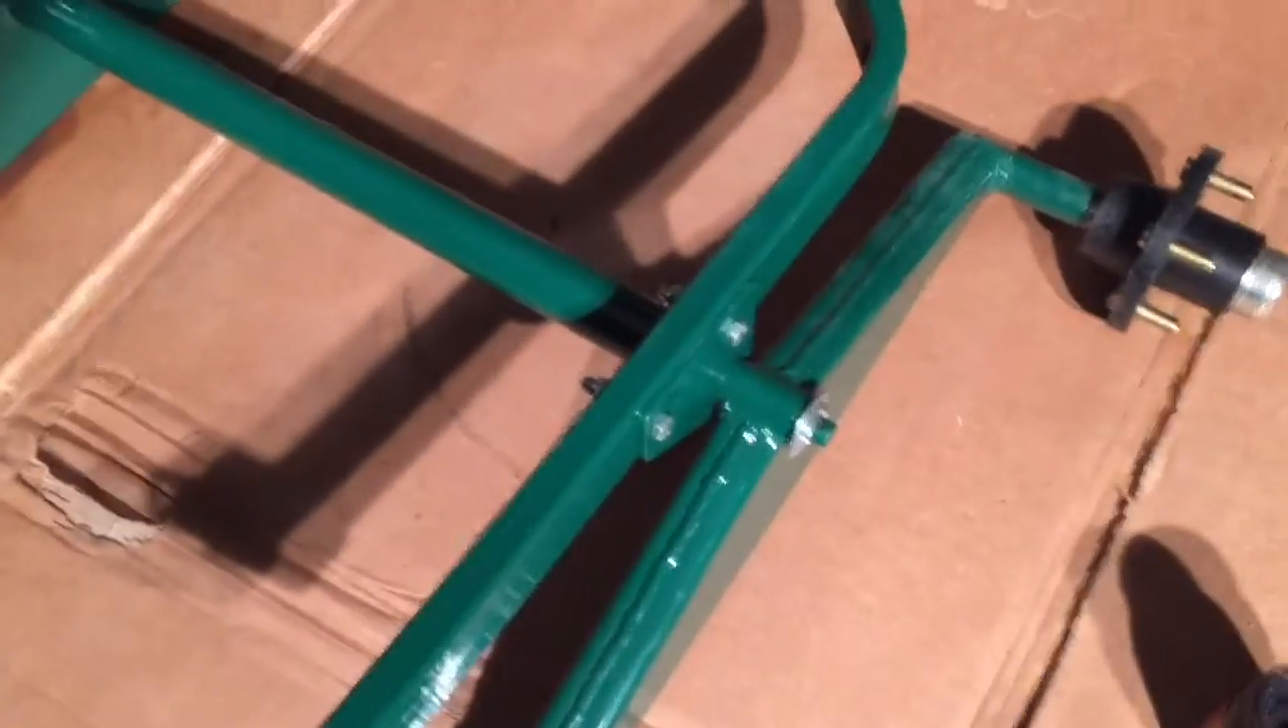We've got the axles or bogey axles installed.